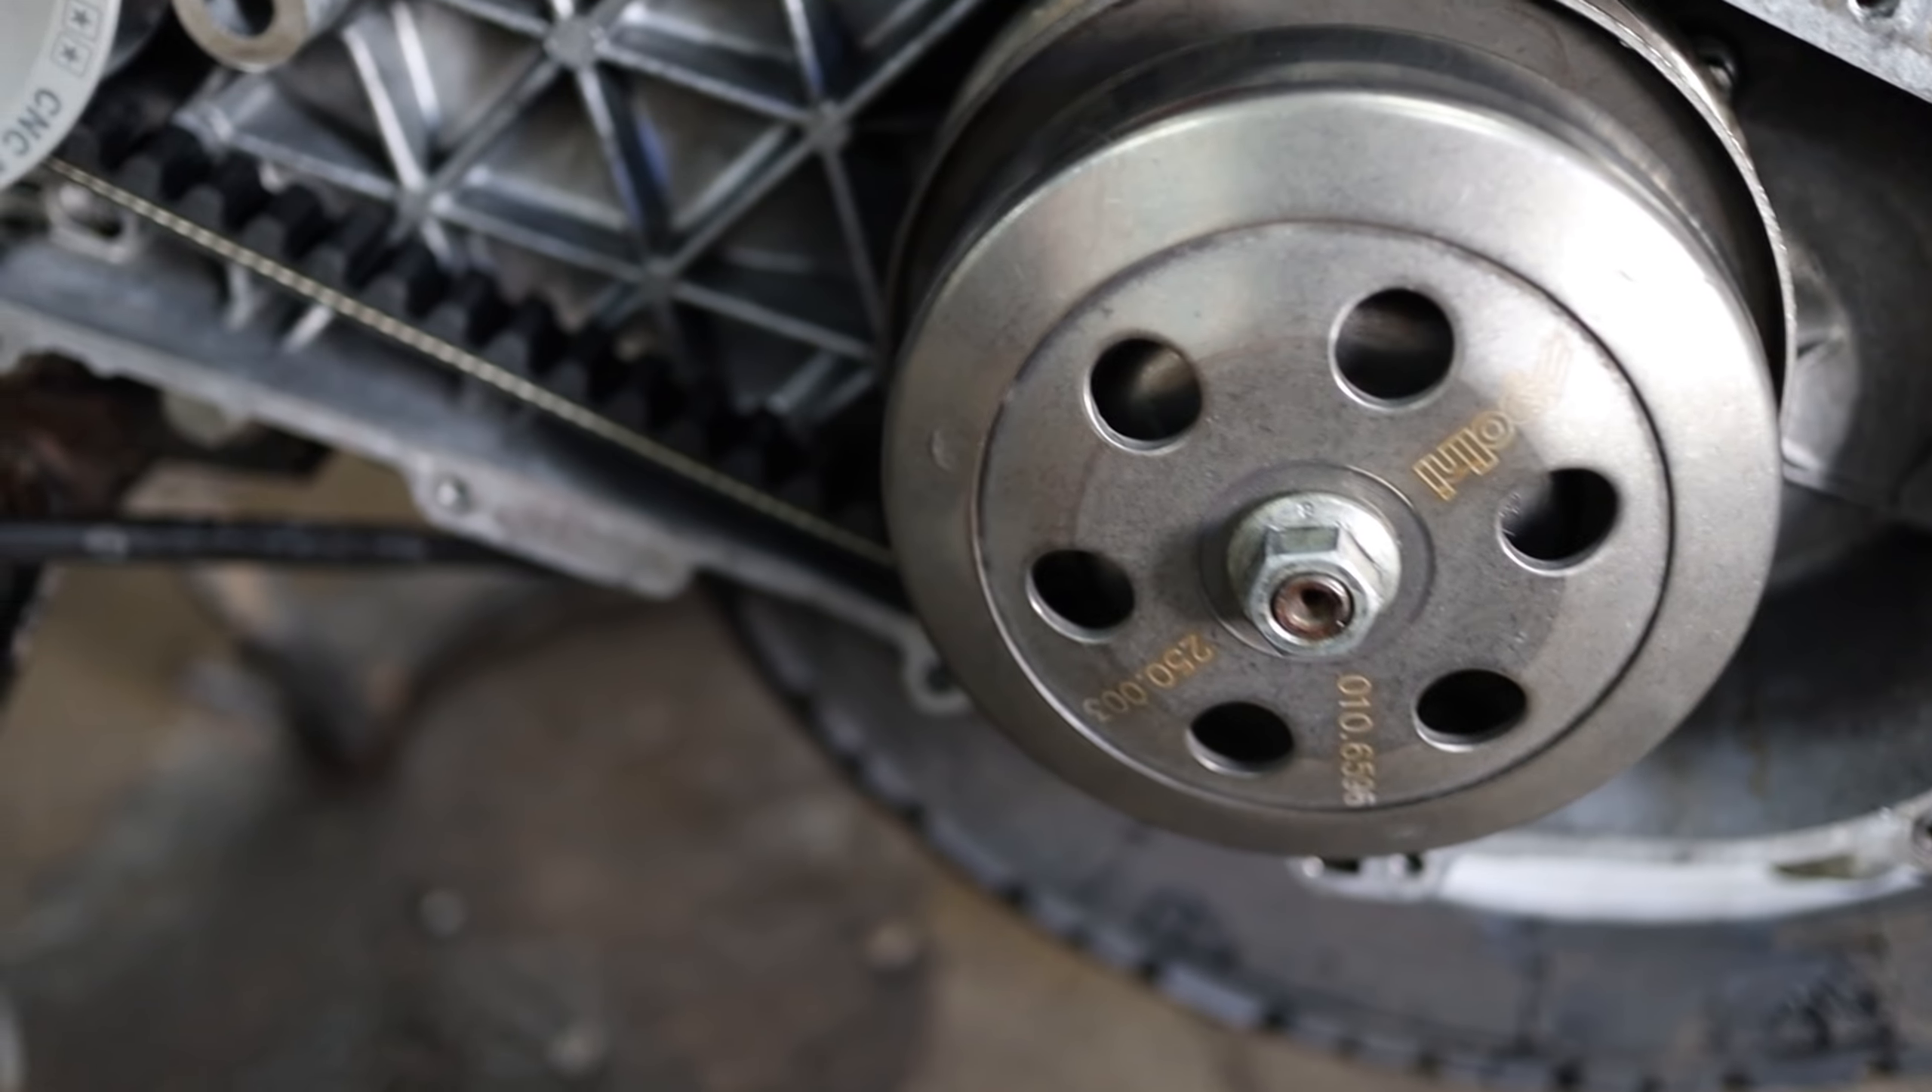So, wir haben jetzt den ganzen Antrieb wieder drin. Hinten haben wir jetzt die neue Kupplung drin.